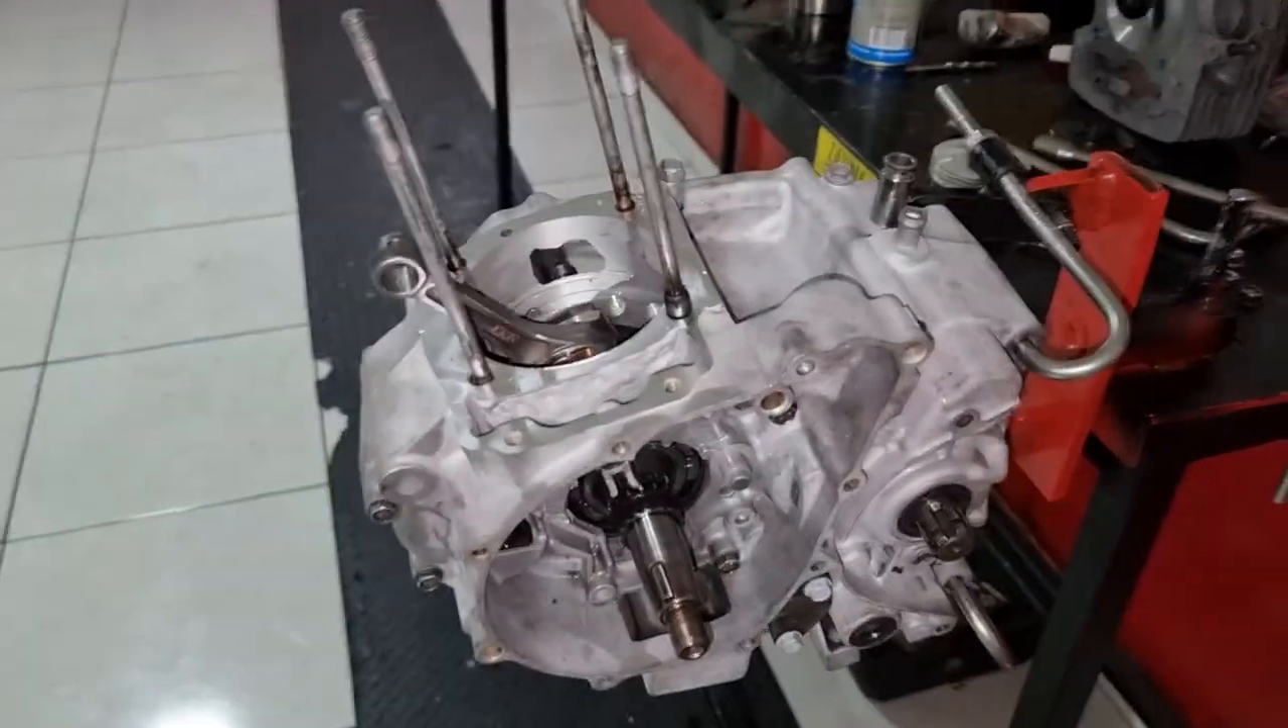Acabei de fechar as carcaças, tudo bonitinho, ó.